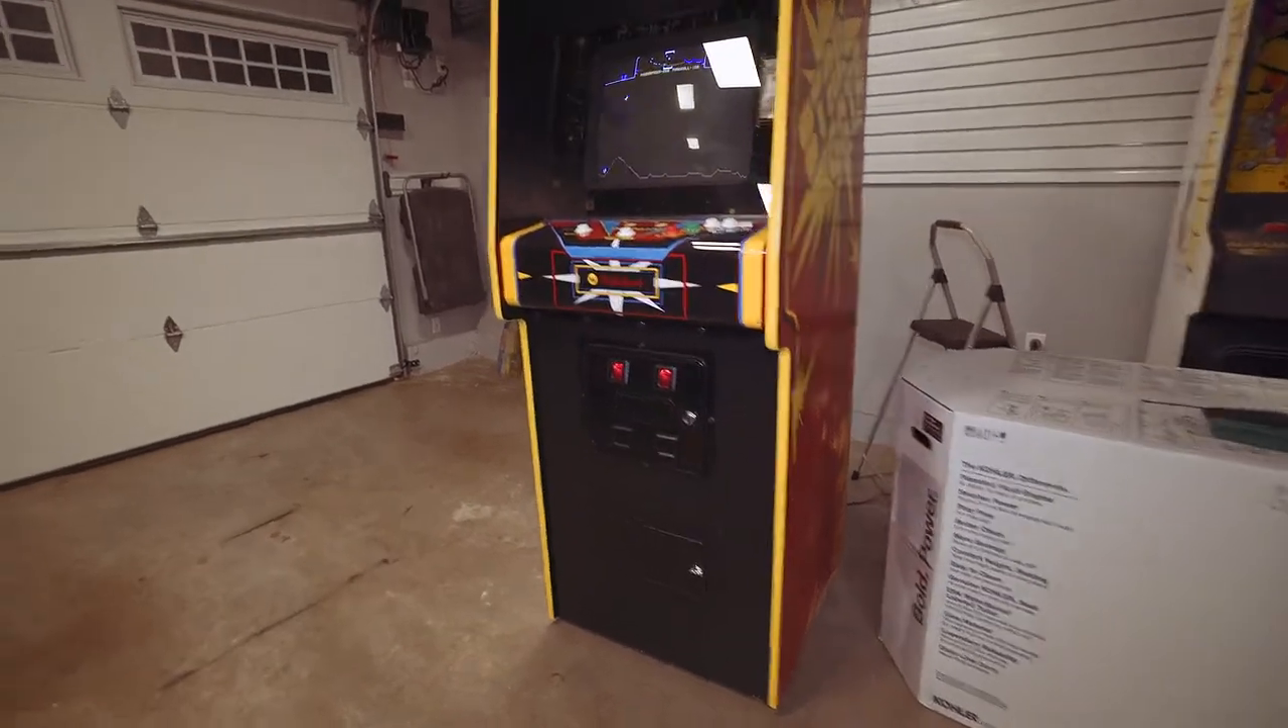As you can see i got both of the coin doors on.